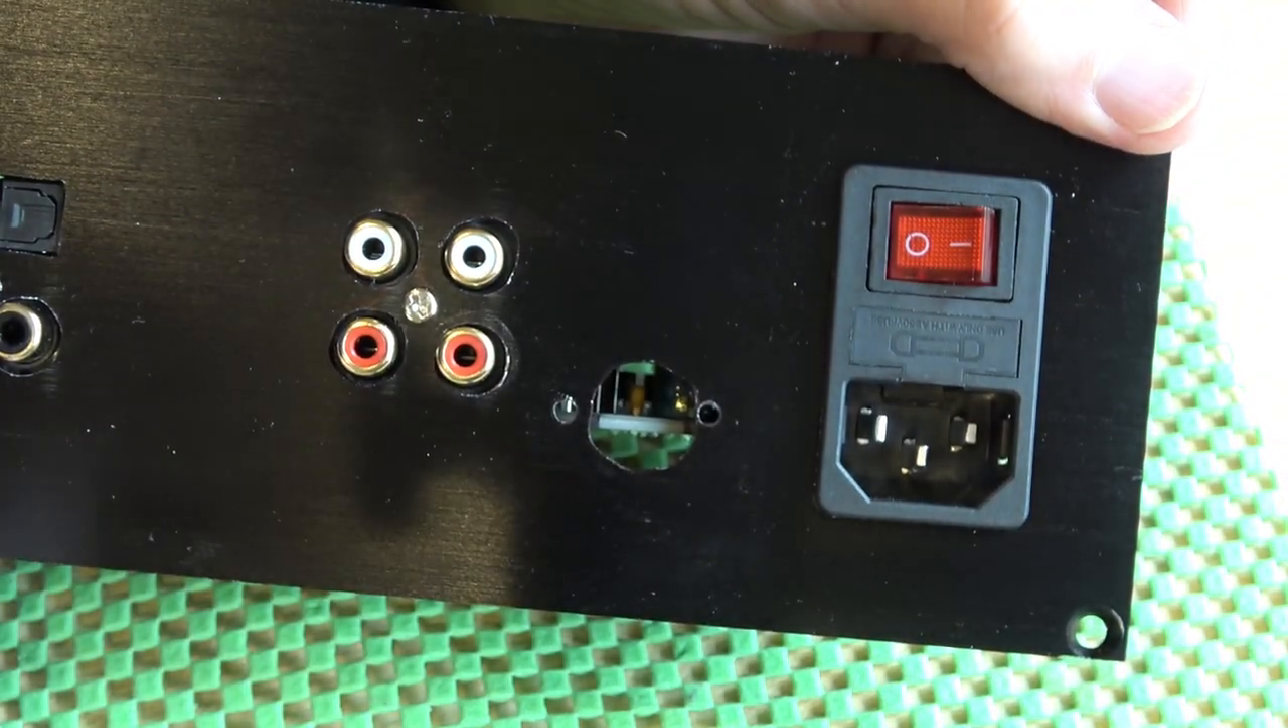Basically that should be here but you can see the PCB is in the way.